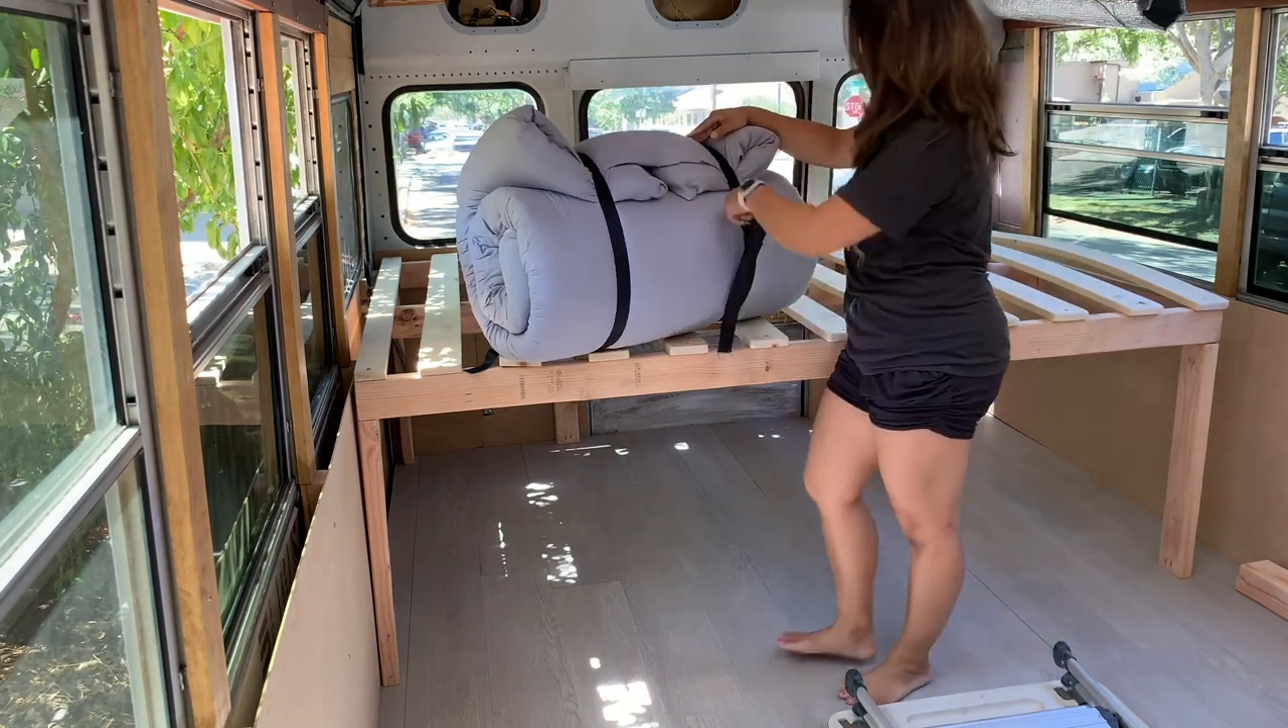All right, we have our bed built.